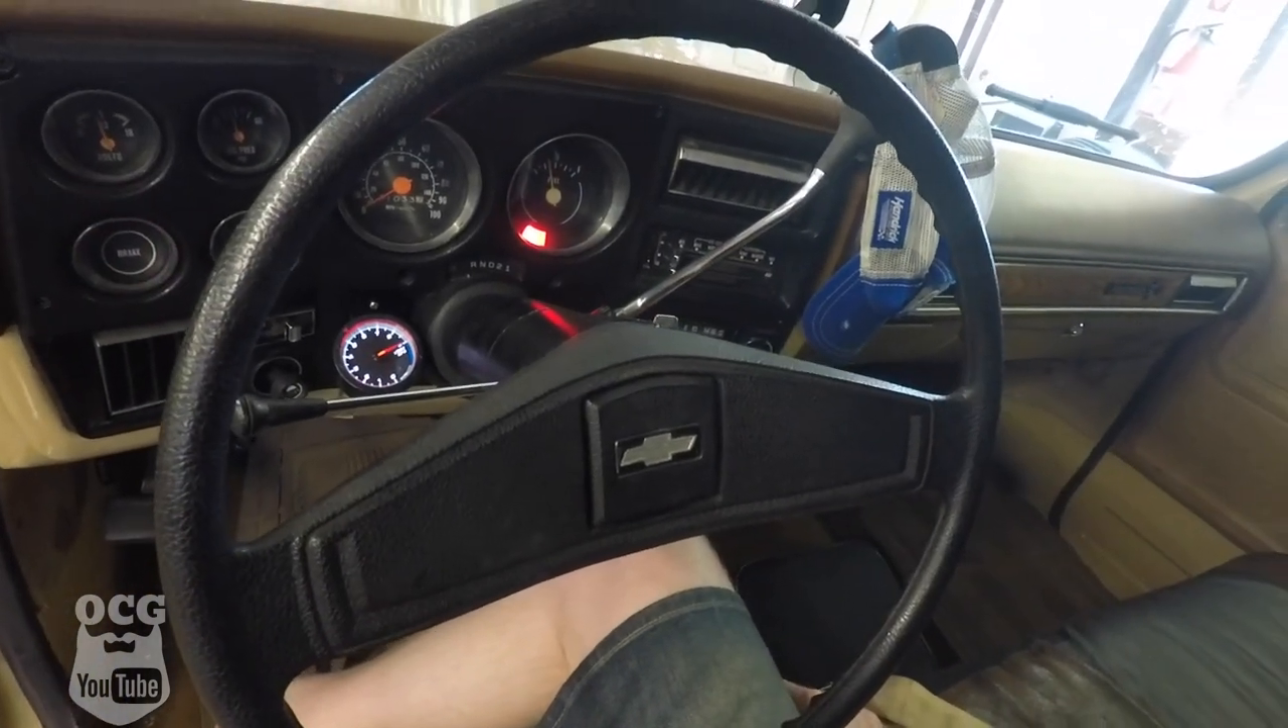Okay so as you guys saw in the time lapse i've got the steering wheel back together everything is all buttoned up.